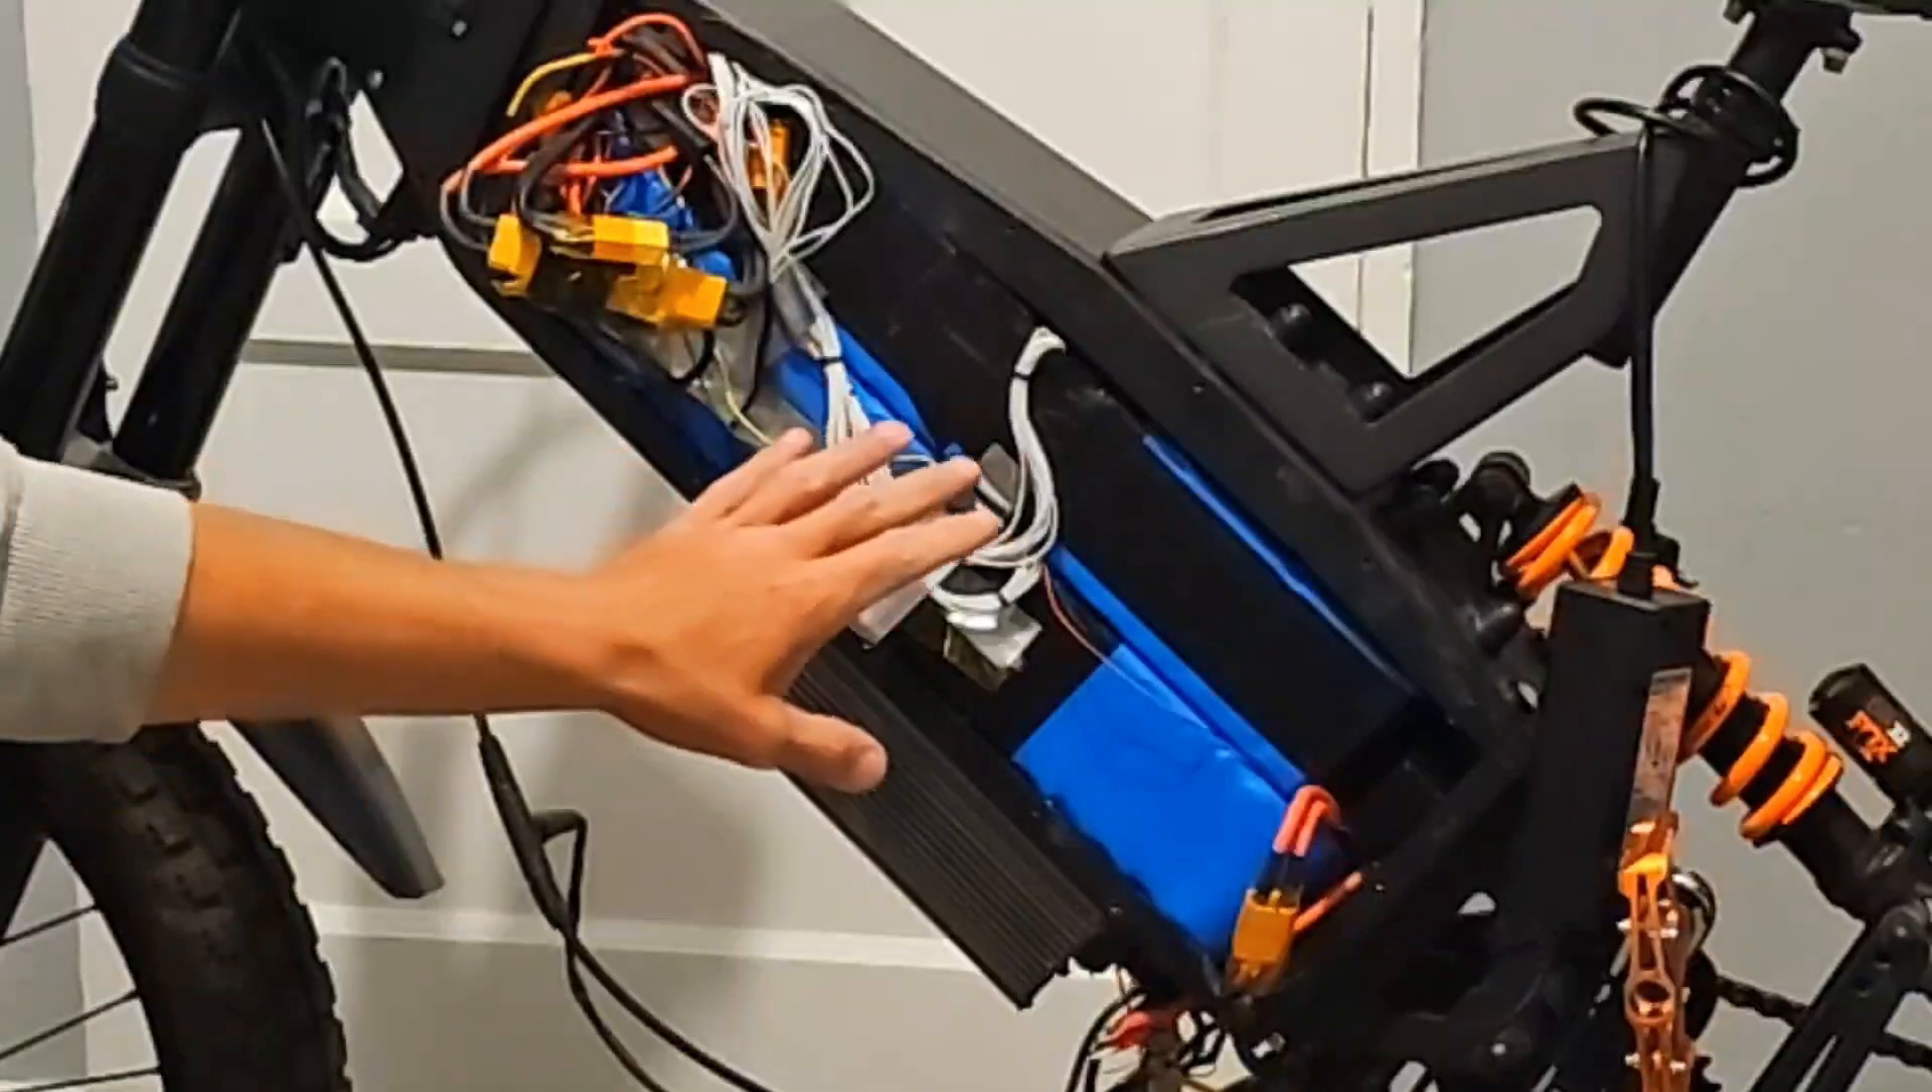So this is what we're looking at with the side panel removed.